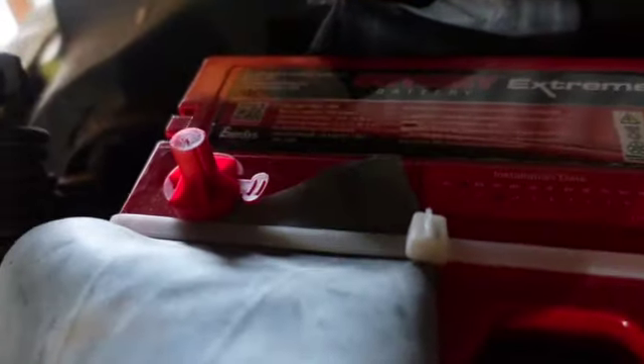I just tucked that piece of rubber underneath that pull tie and I think that'll be good enough and I feel okay with all that.